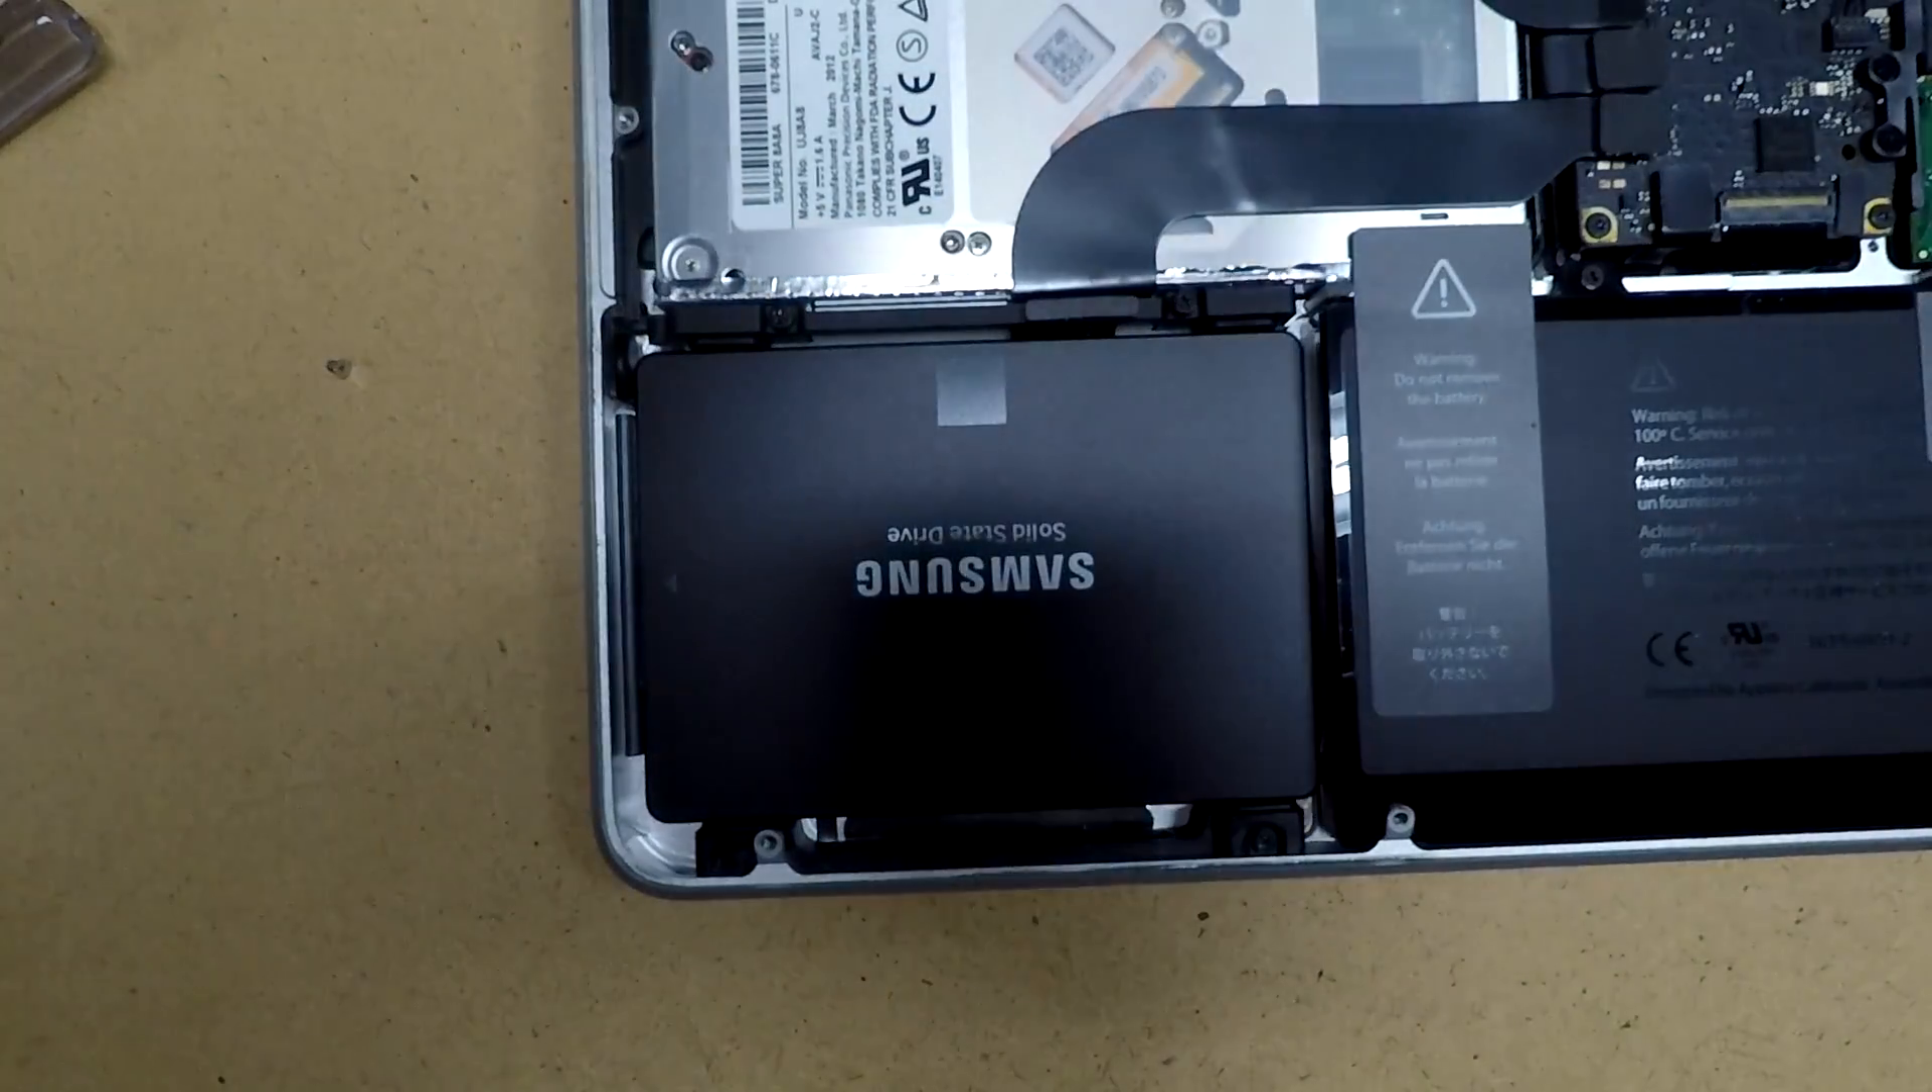And now we have the hard drive installed.